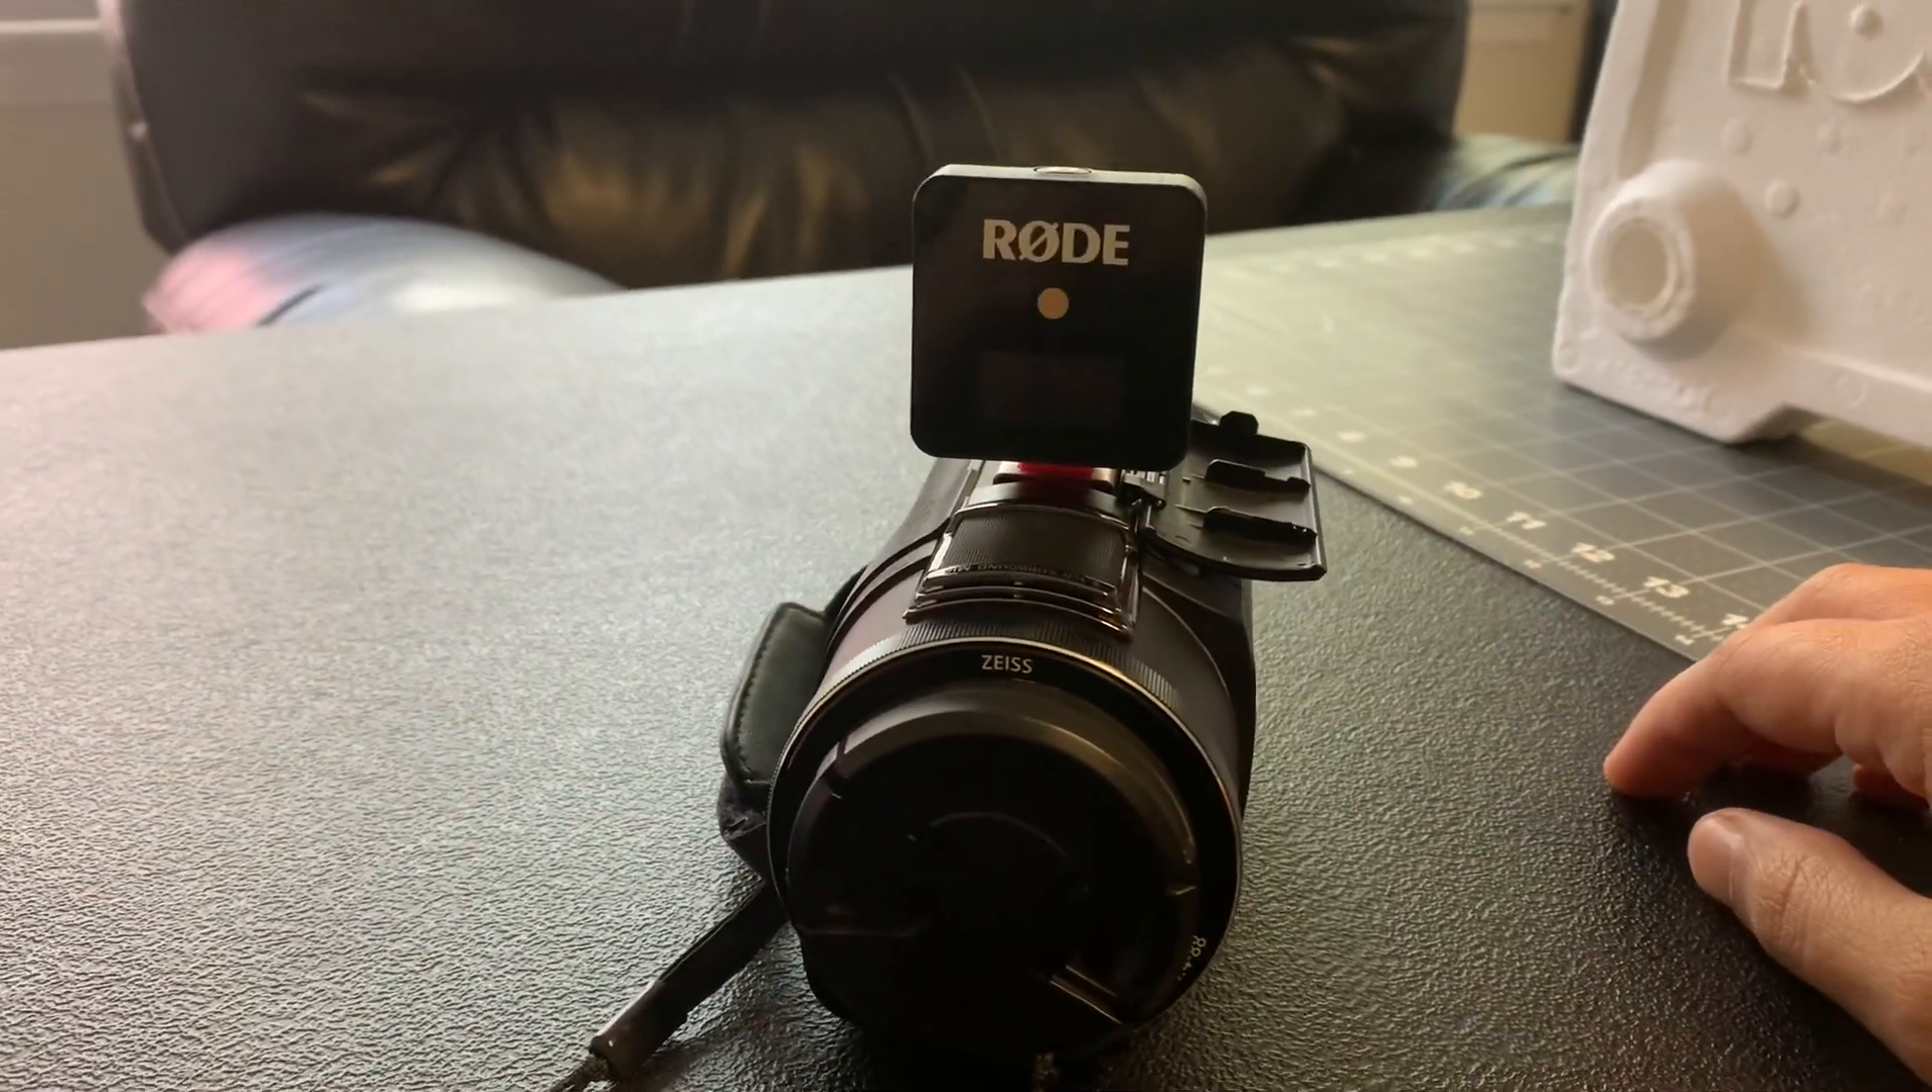And now my Rode Wireless Go receiver is mounted on top of the camera where it's got line of sight with the transmitter, which is usually on me.